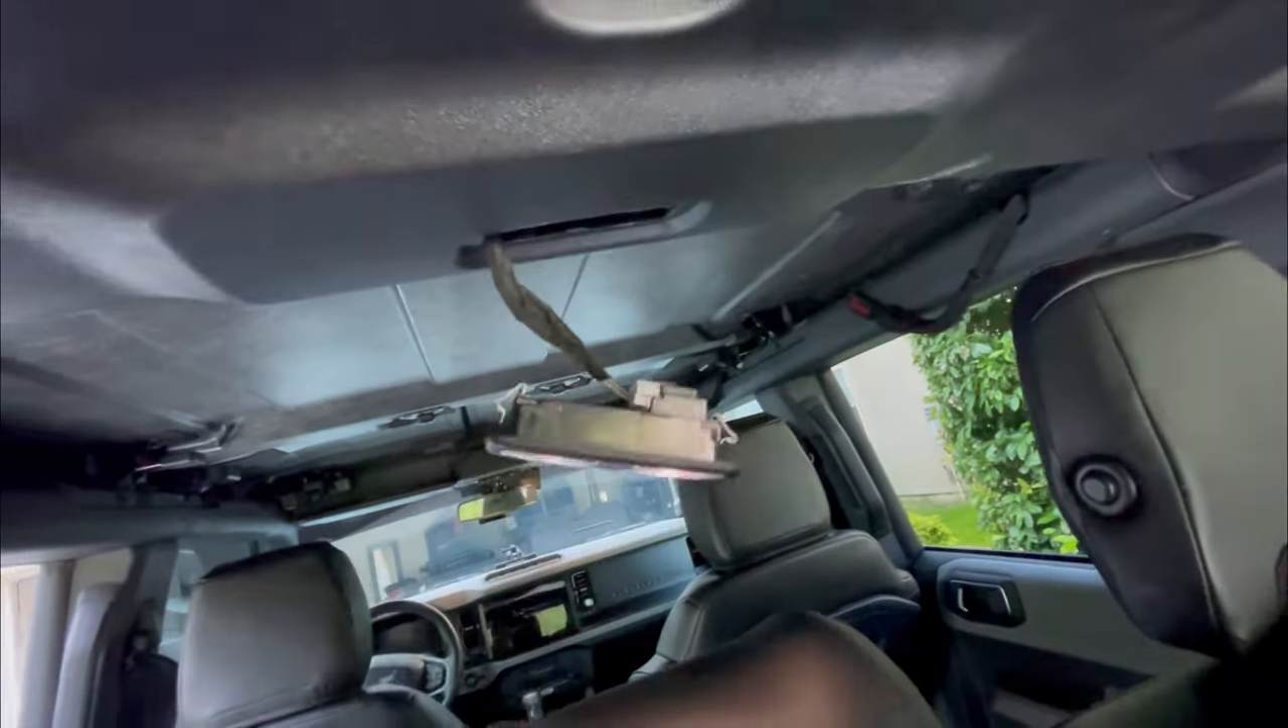Okay so we popped out the dome light.